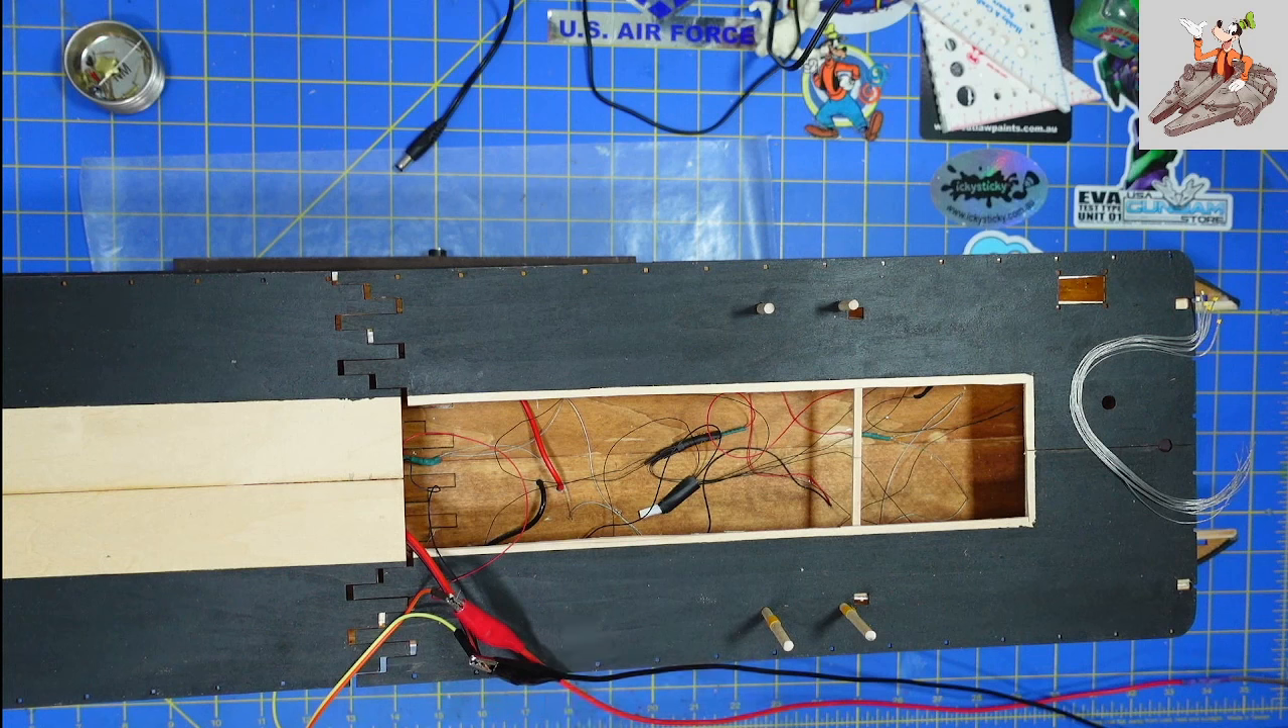Okay, you can see I've got the wires hooked up.